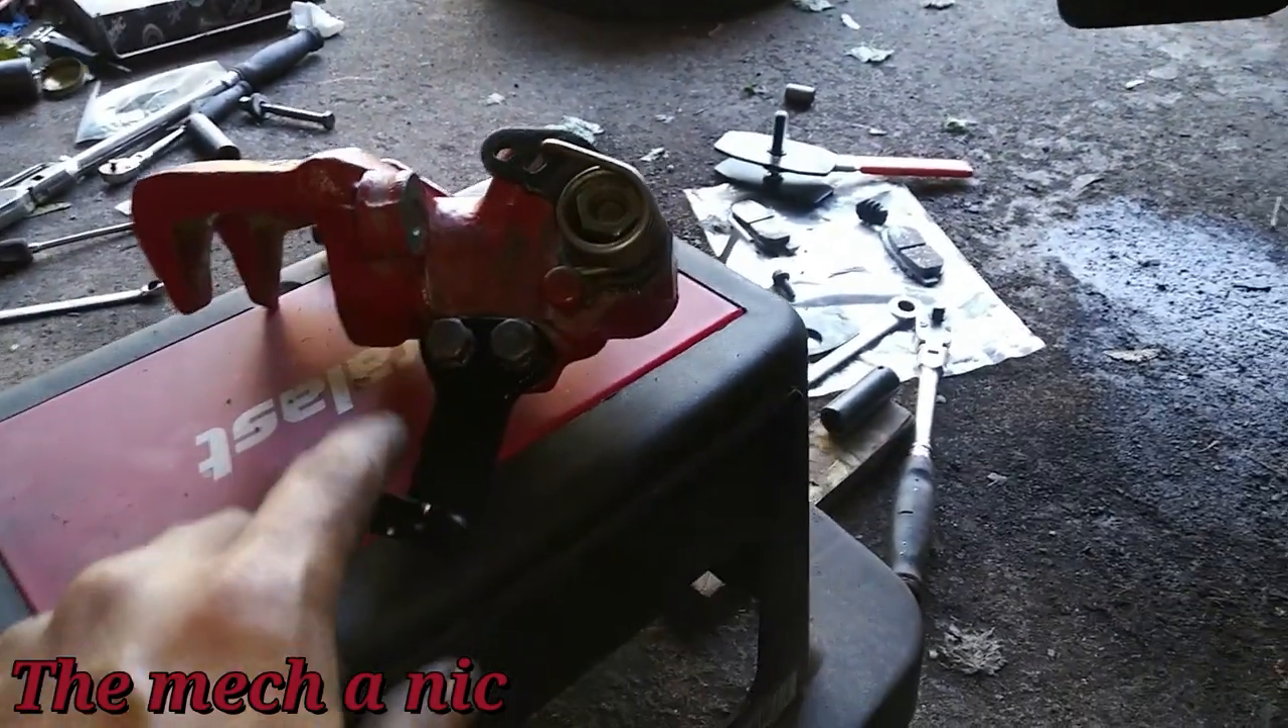So i figured it was way easier to put the new painted bracket on right now while the caliper is off of the car so it's what i did and it's ready to go back on the car.